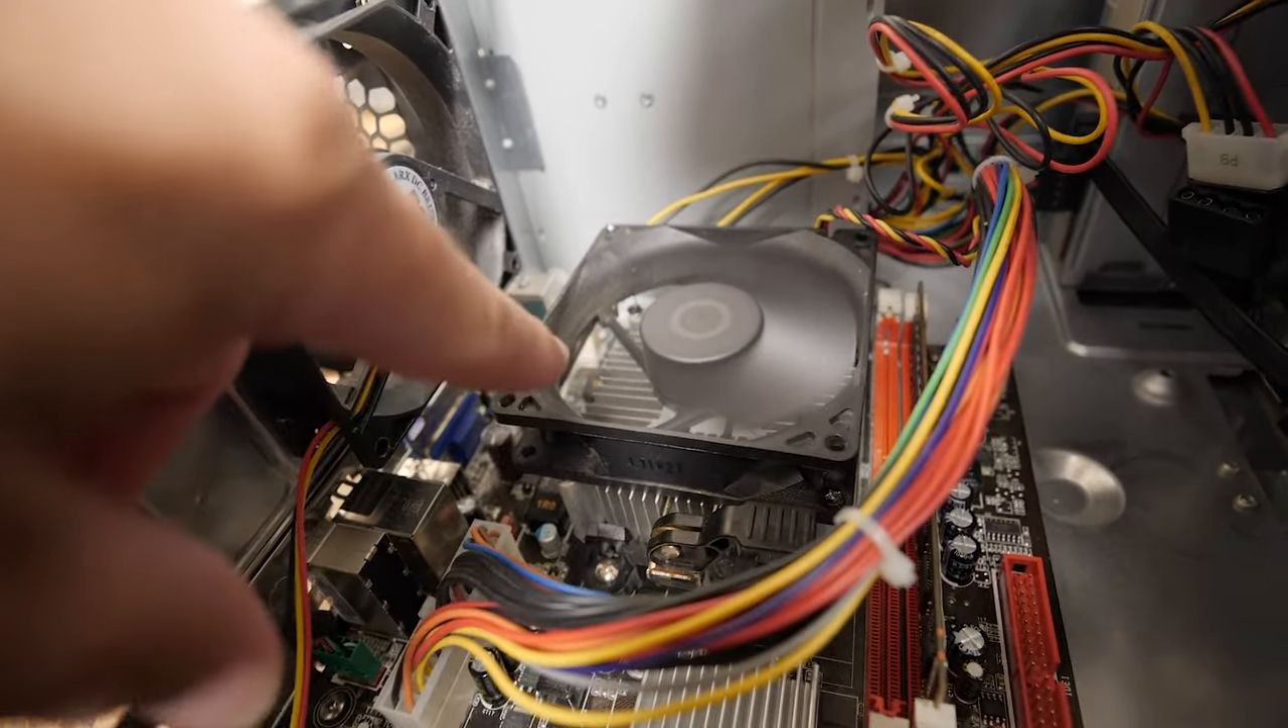If we go in here and i stopped scratching that fan you see this fan it's way bigger than that heat sink.